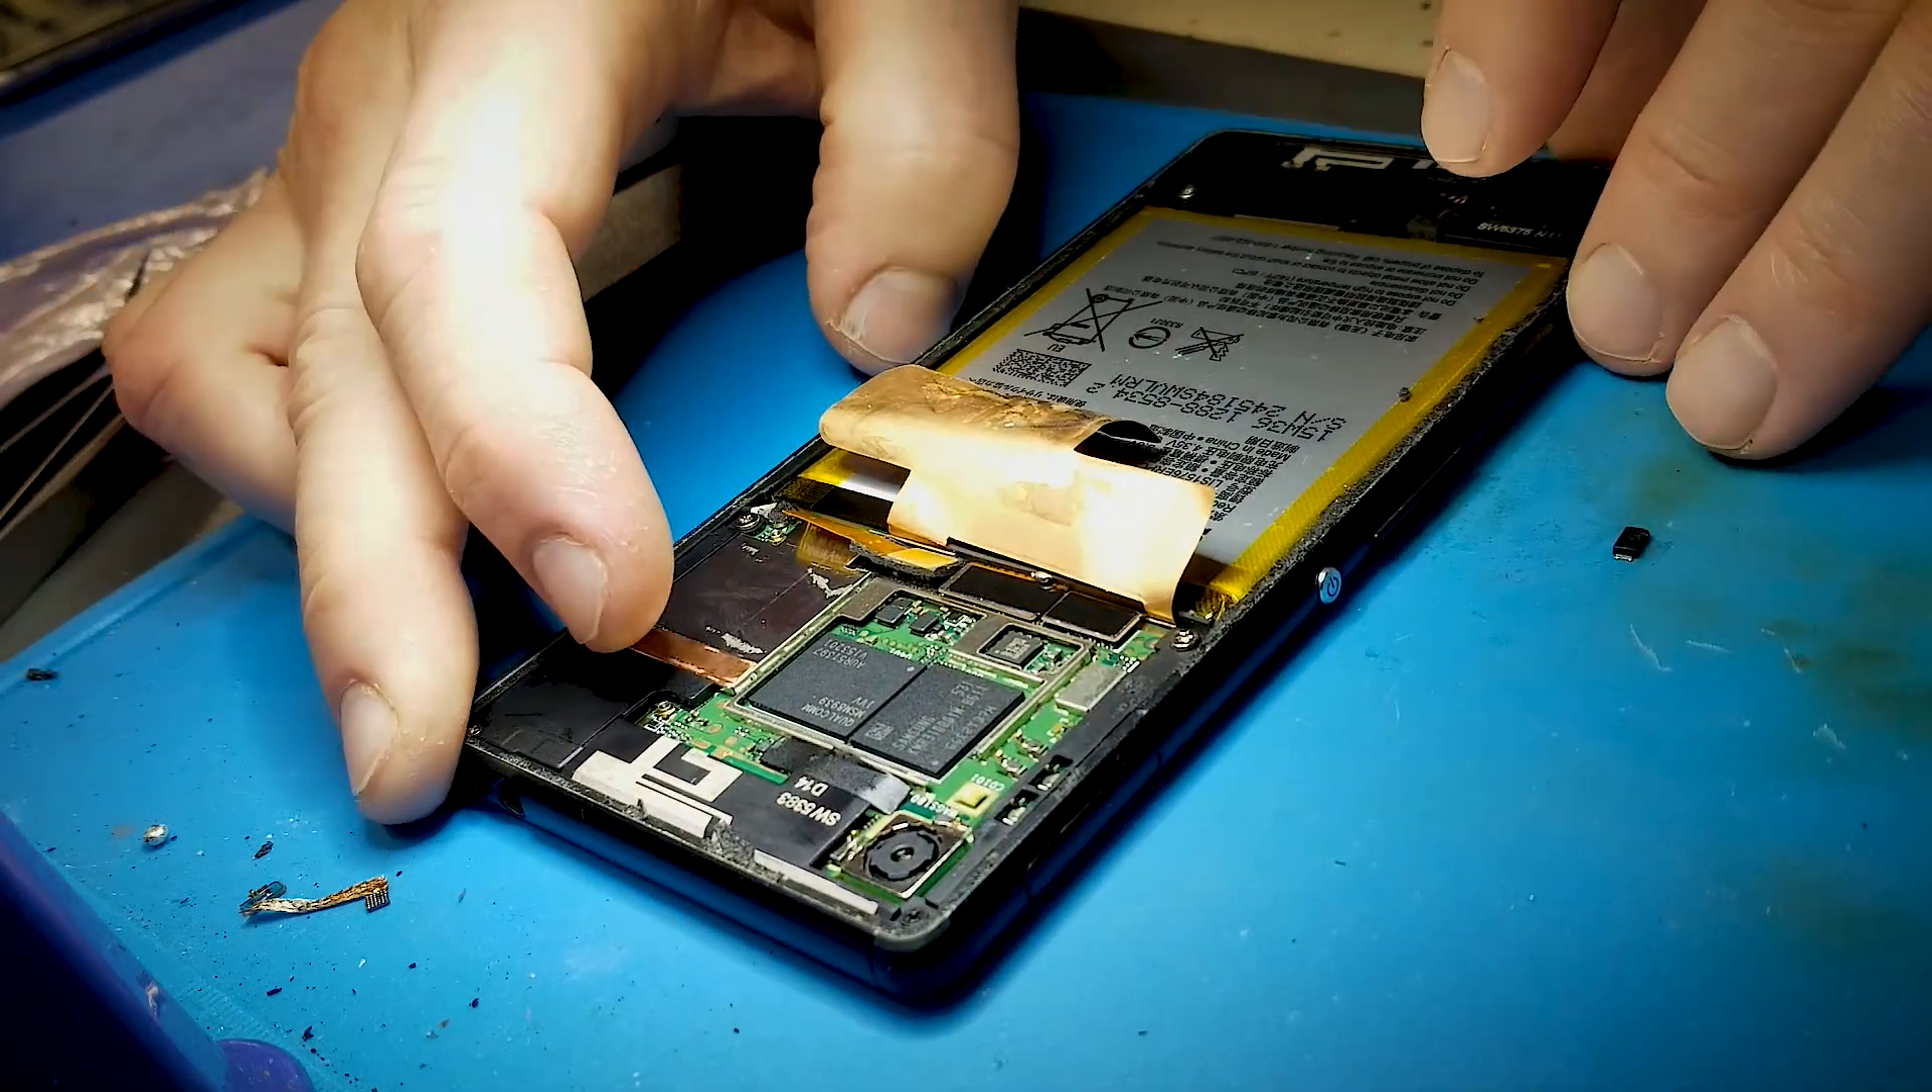So, I pulled the shield off and had a look at the chips.